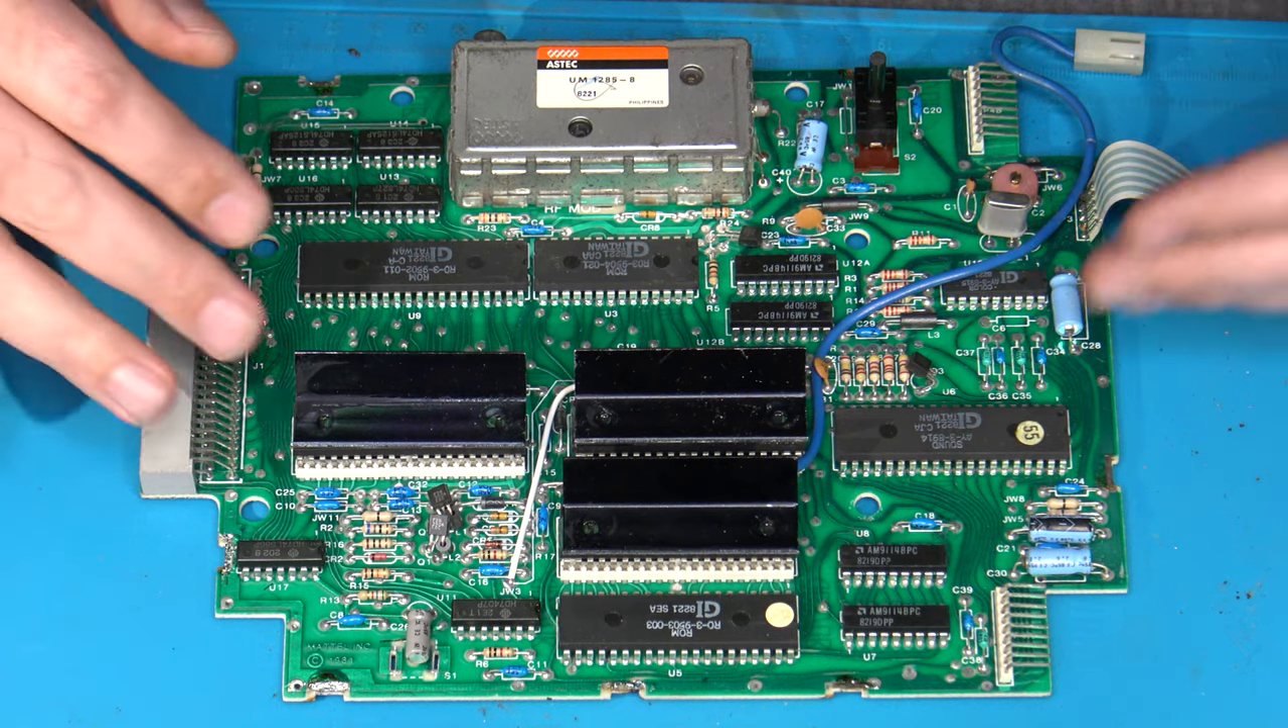I now have the main board and everything extracted.